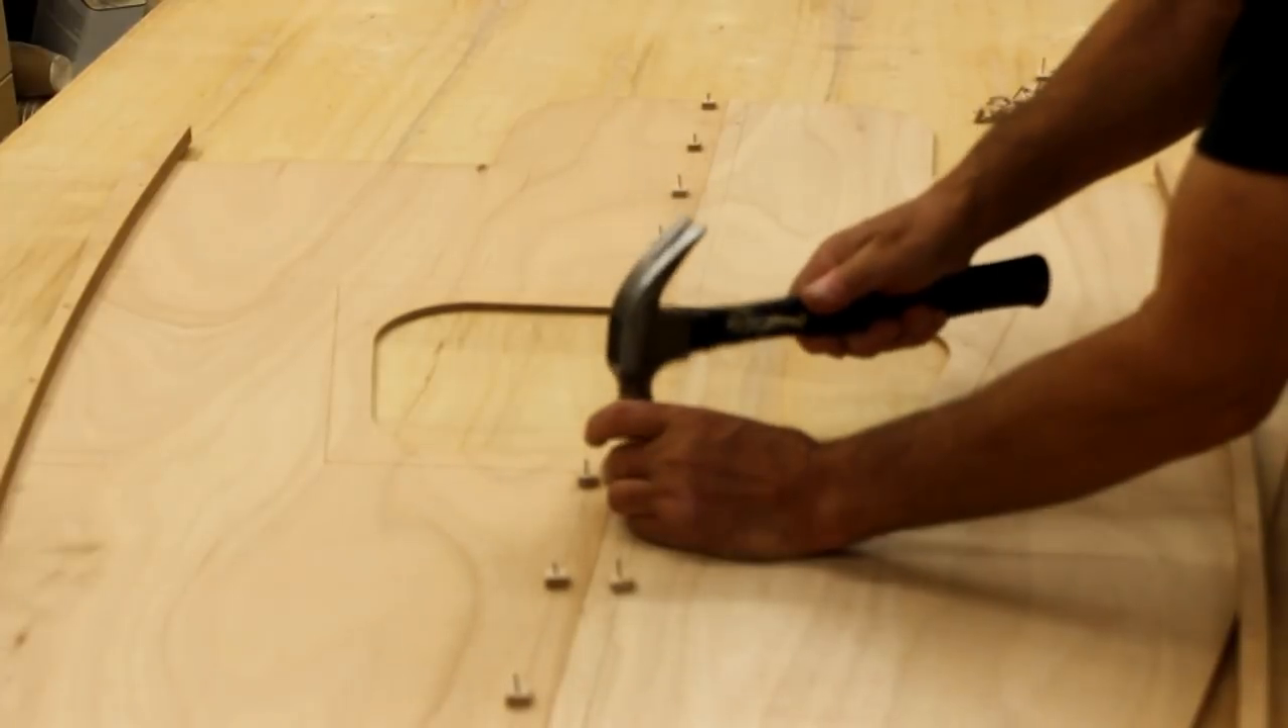I'm not driving the nails all the way in.